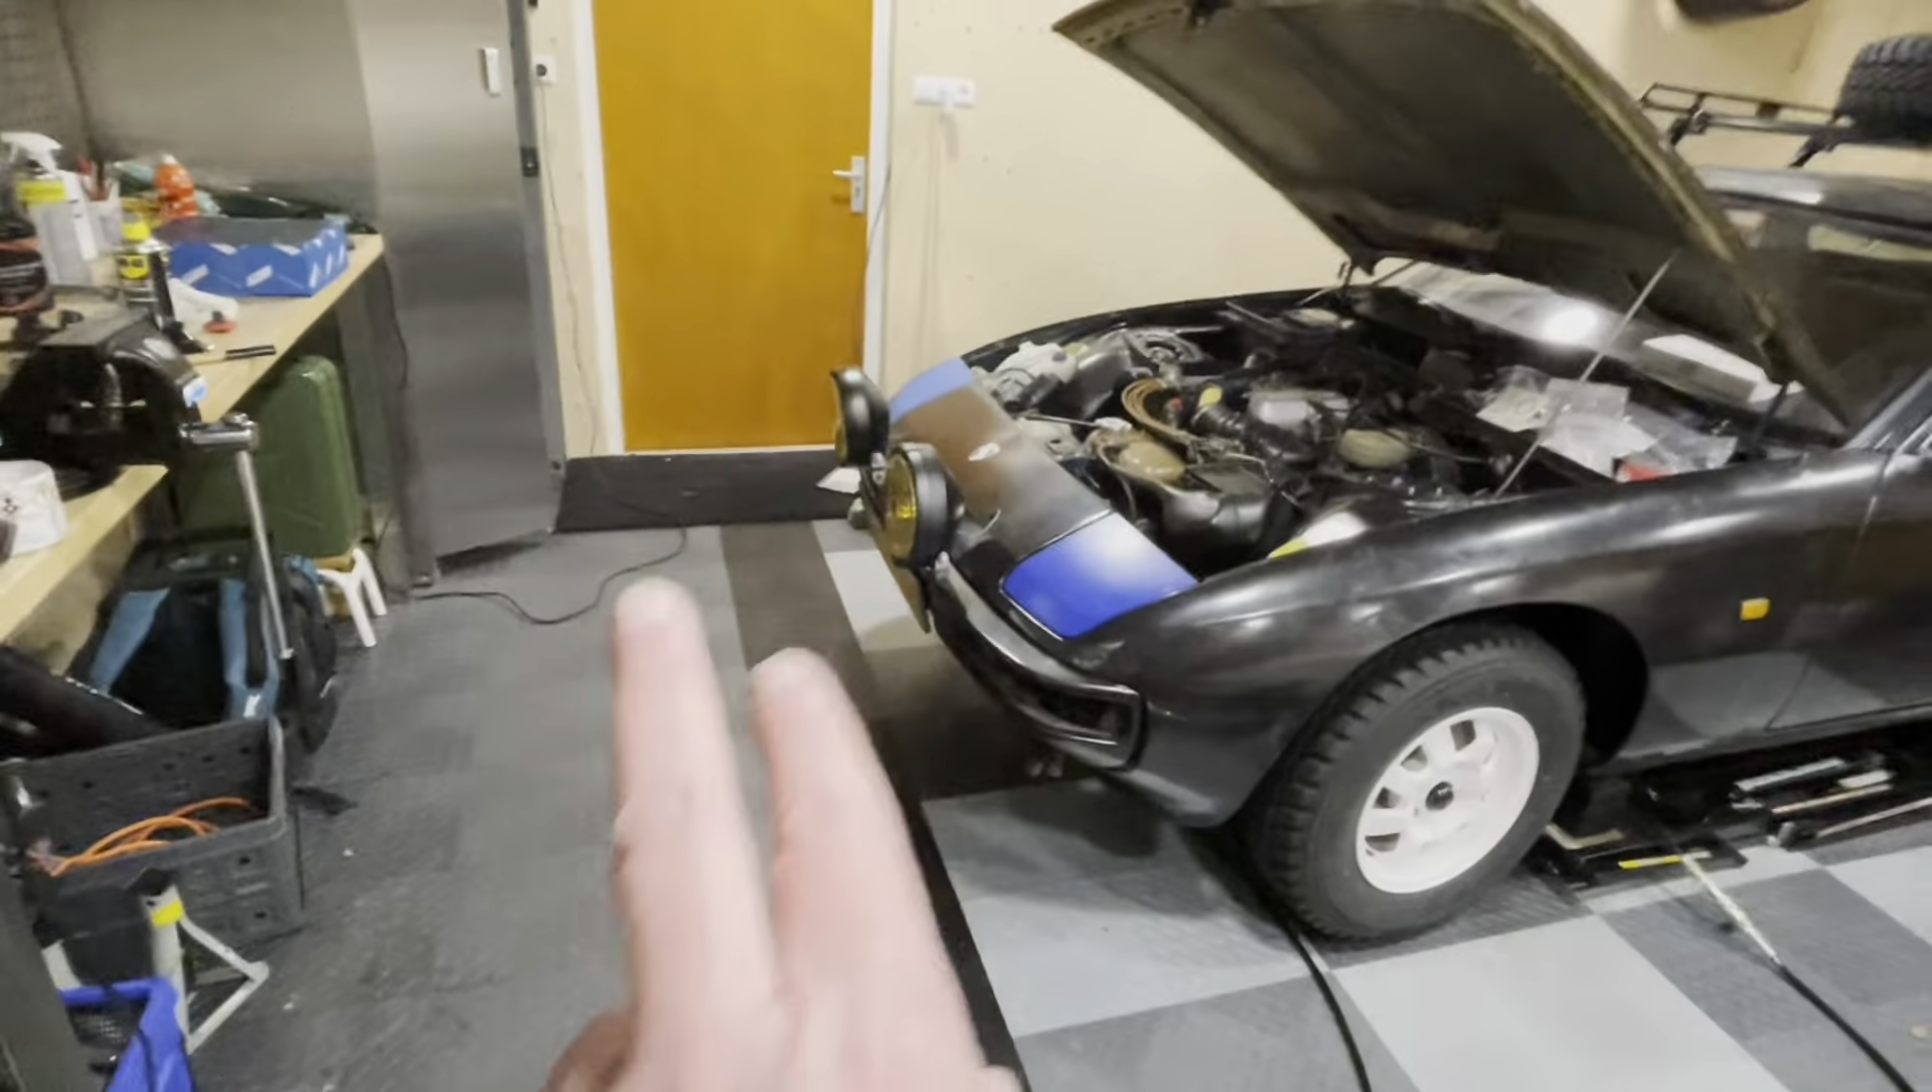As you can see on the front of the car I've got two fog lights mounted in the bumper.